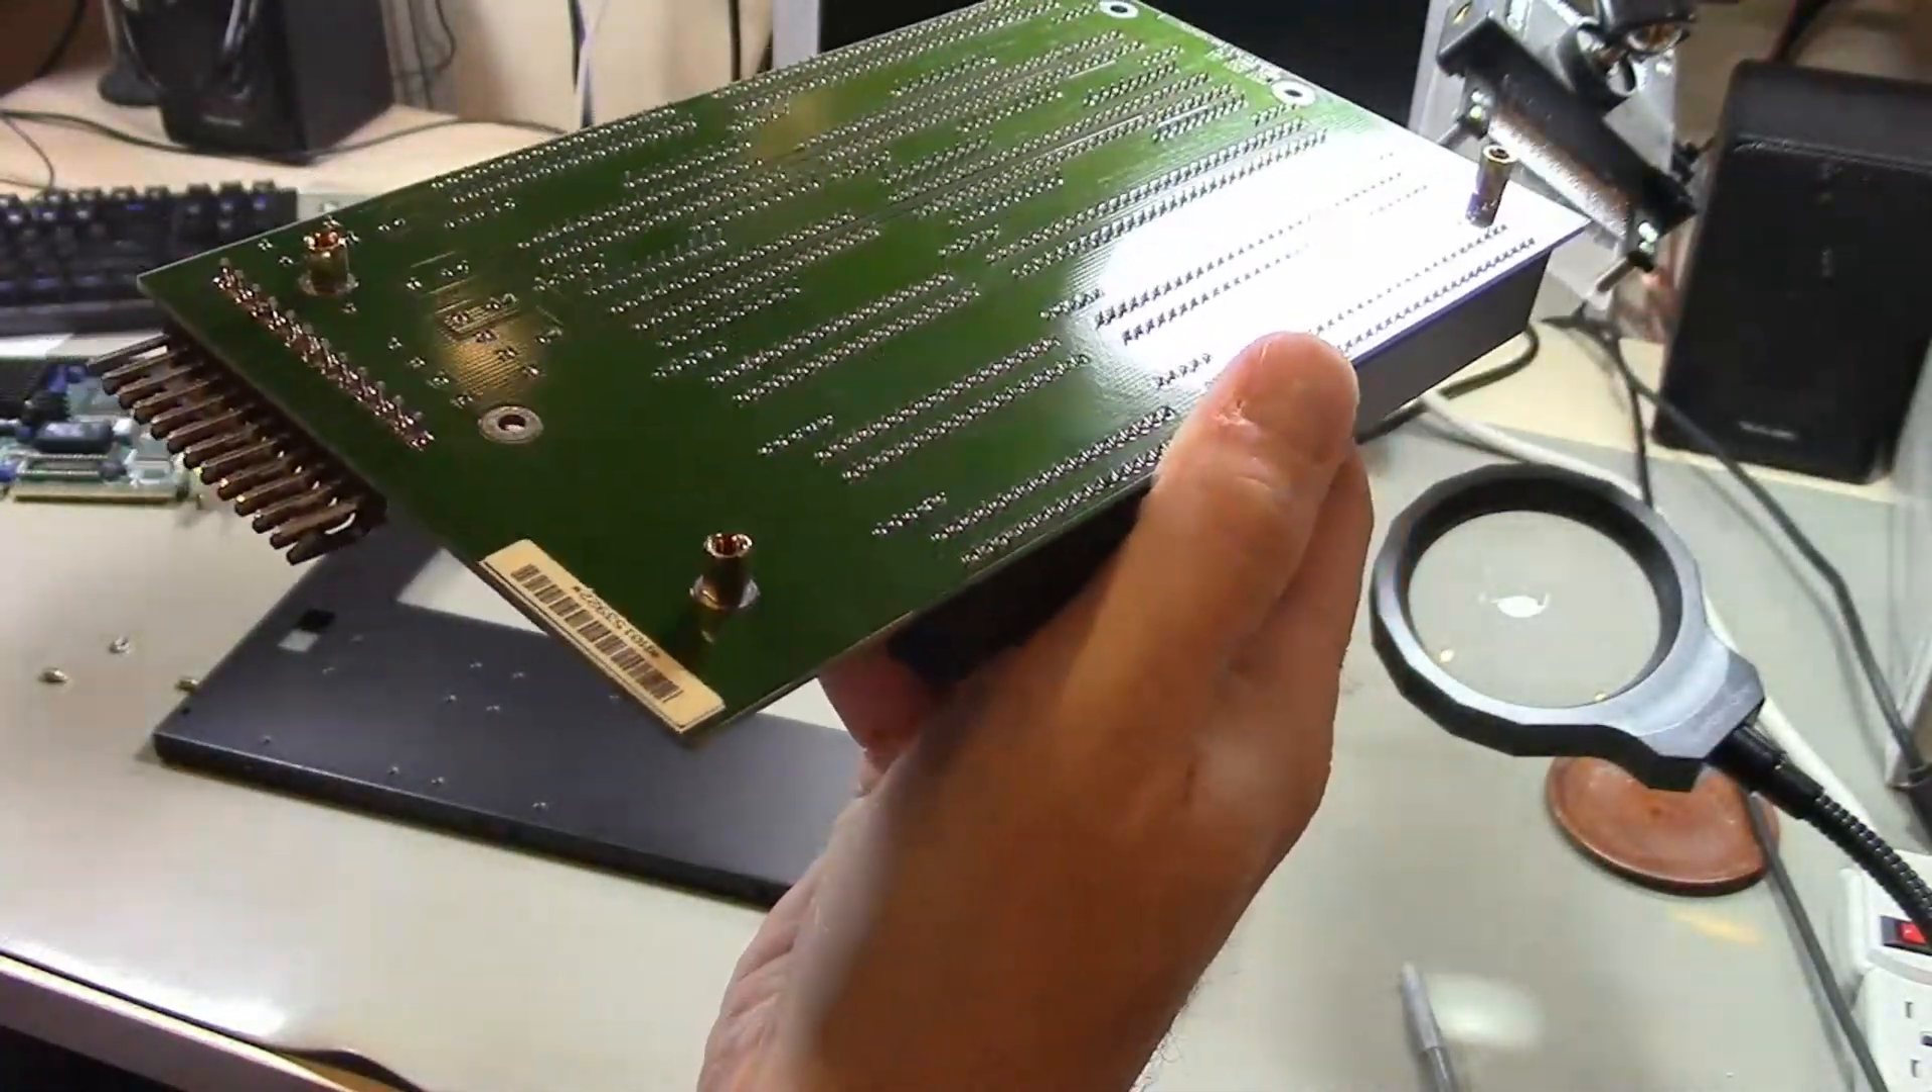I've got three of these motherboard standoffs screwed onto the back of the backplane and I'm just holding them on with some nuts.